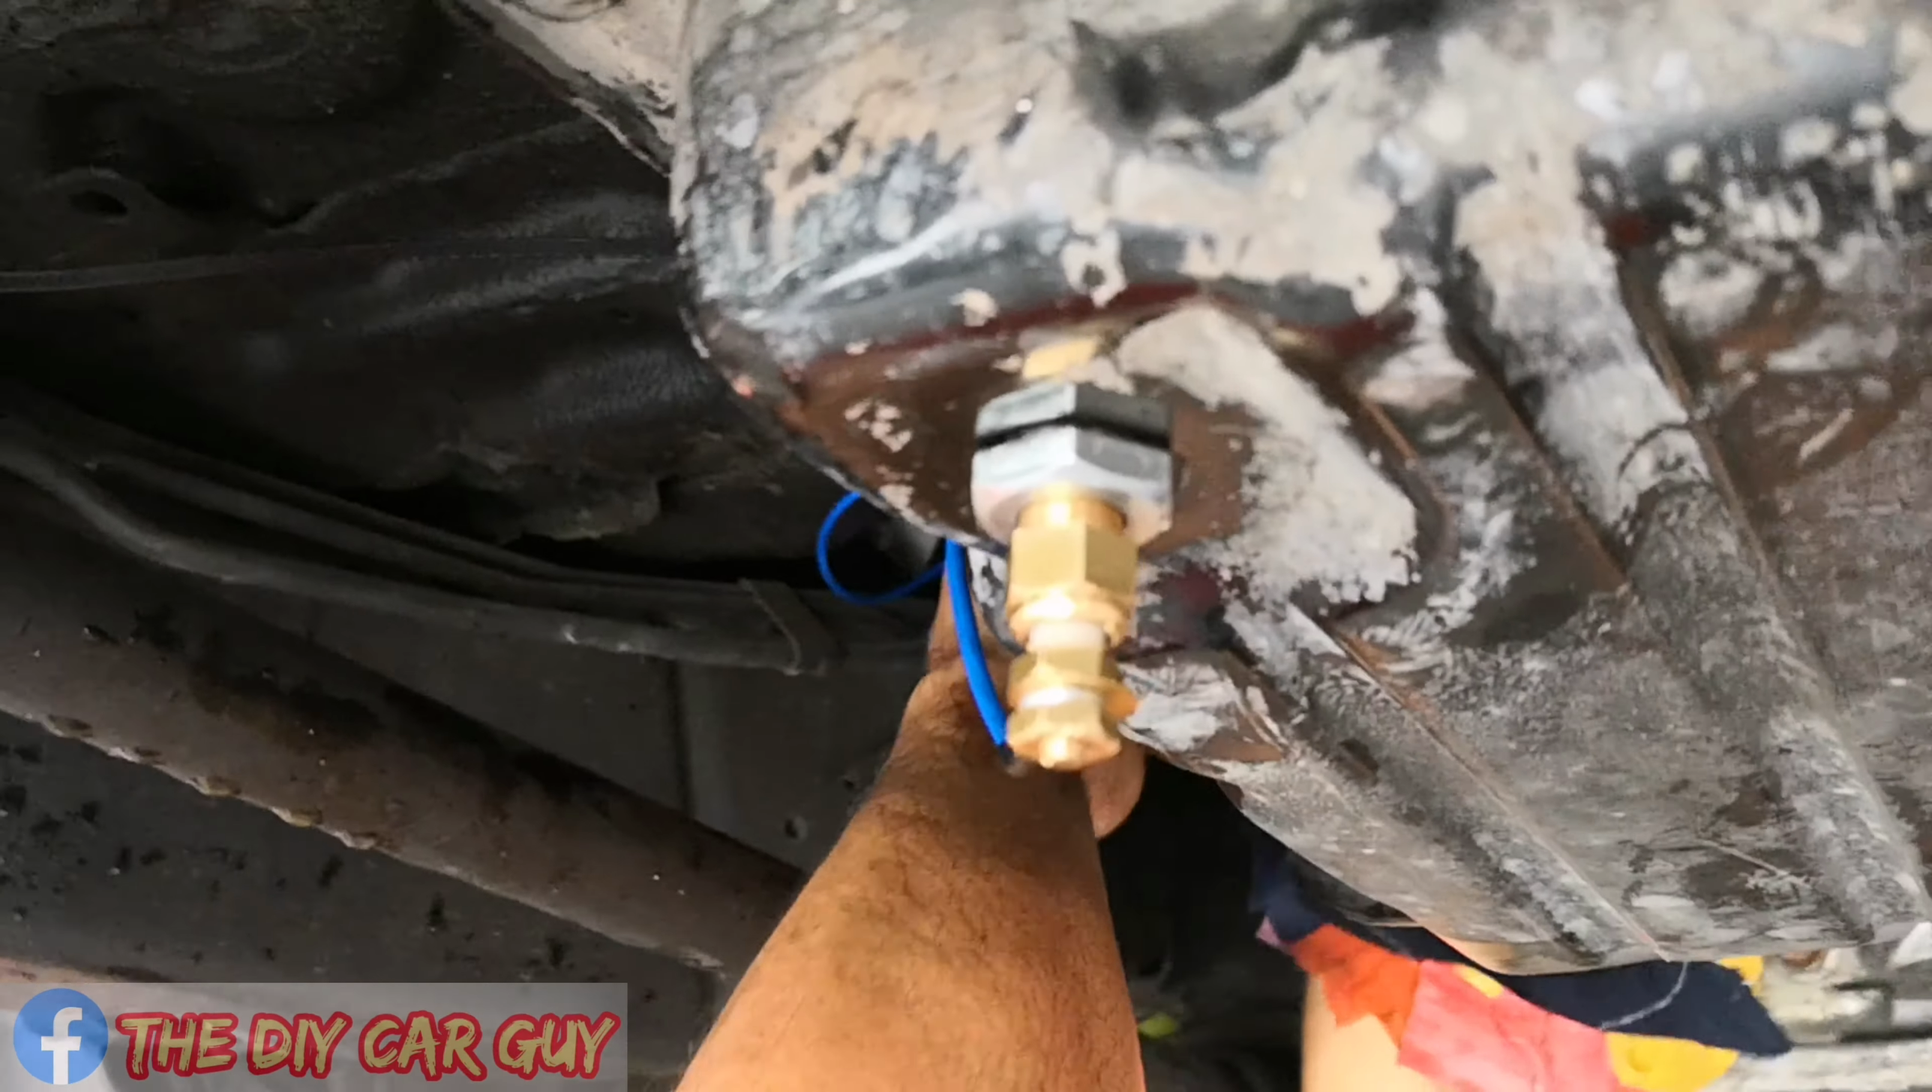Naikabit na ang ating sending unit.